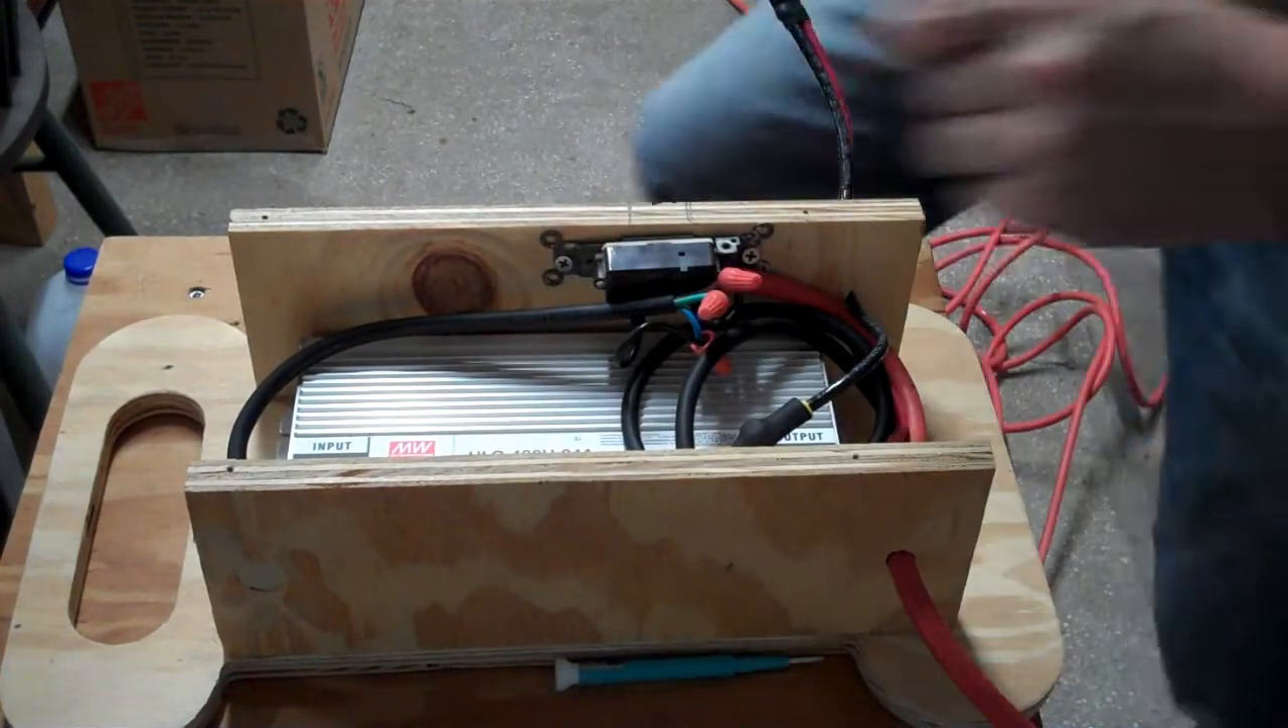All right, only thing left to do now is tuck these wires in and button this sucker back up.